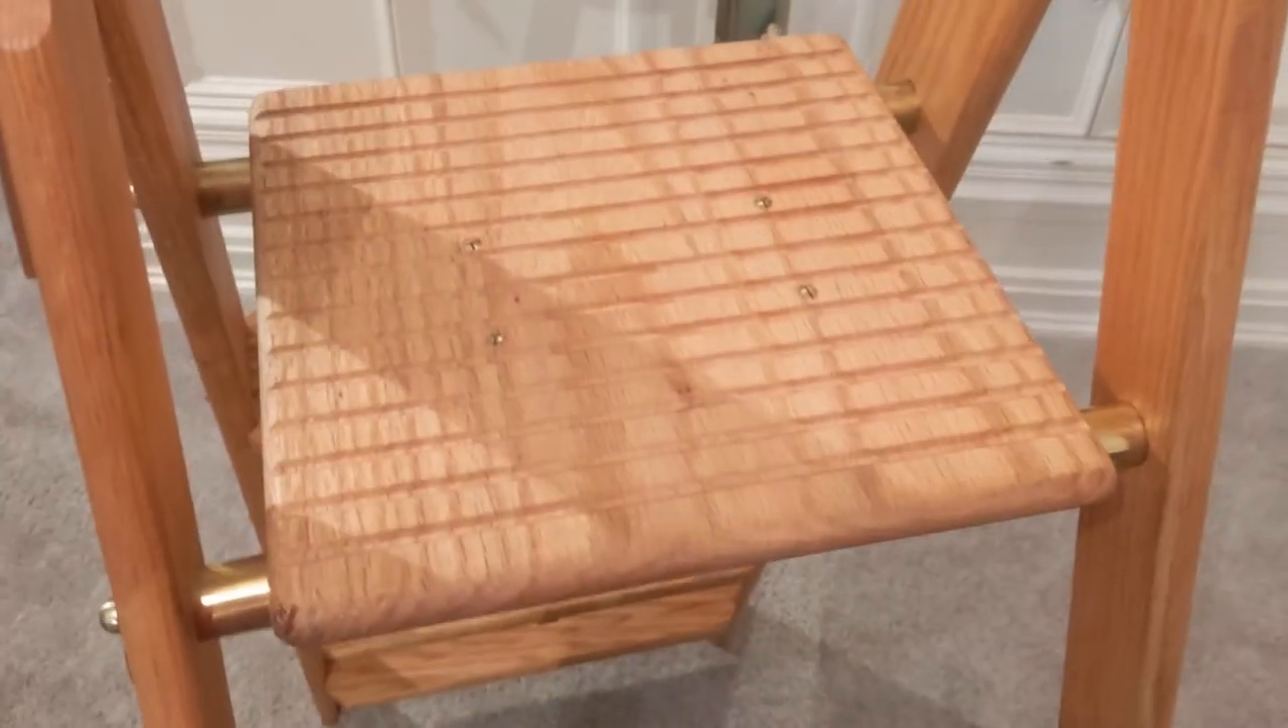And here we have the platform all finished up and installed.